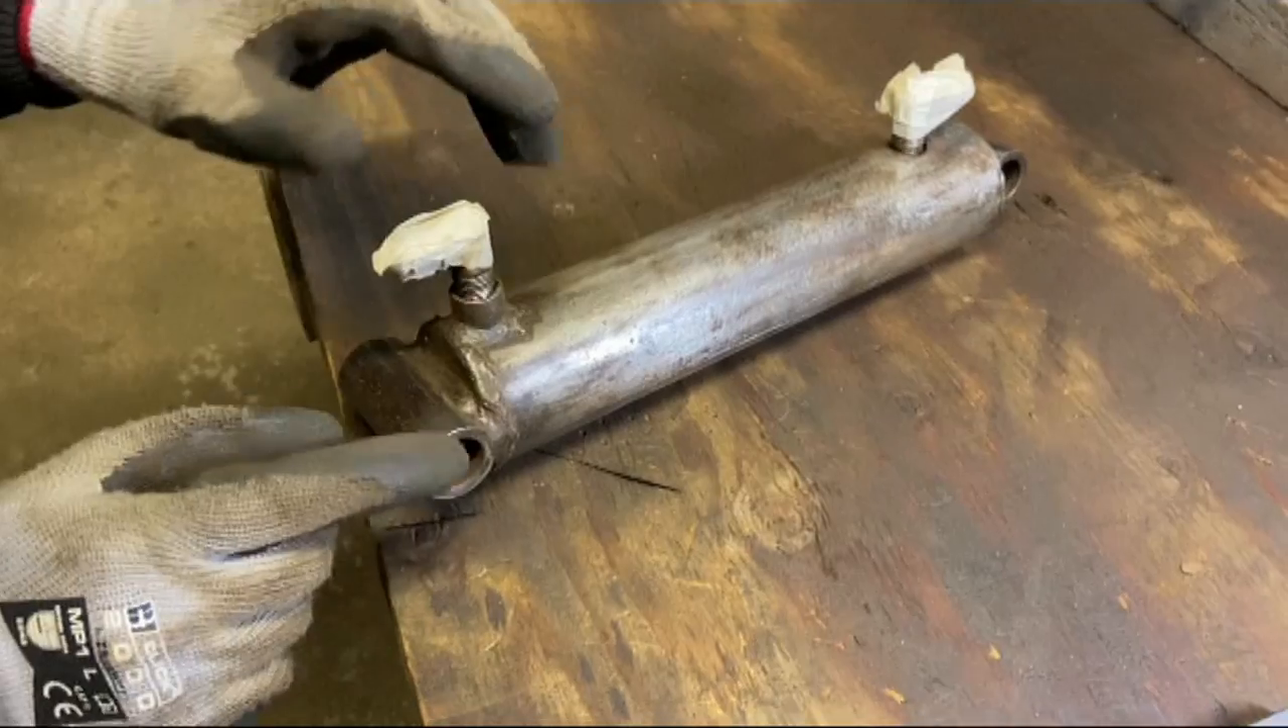As you can see we've put some masking tape over the elbows just to stop any contamination getting into the cylinder and we will be putting new elbows on here.